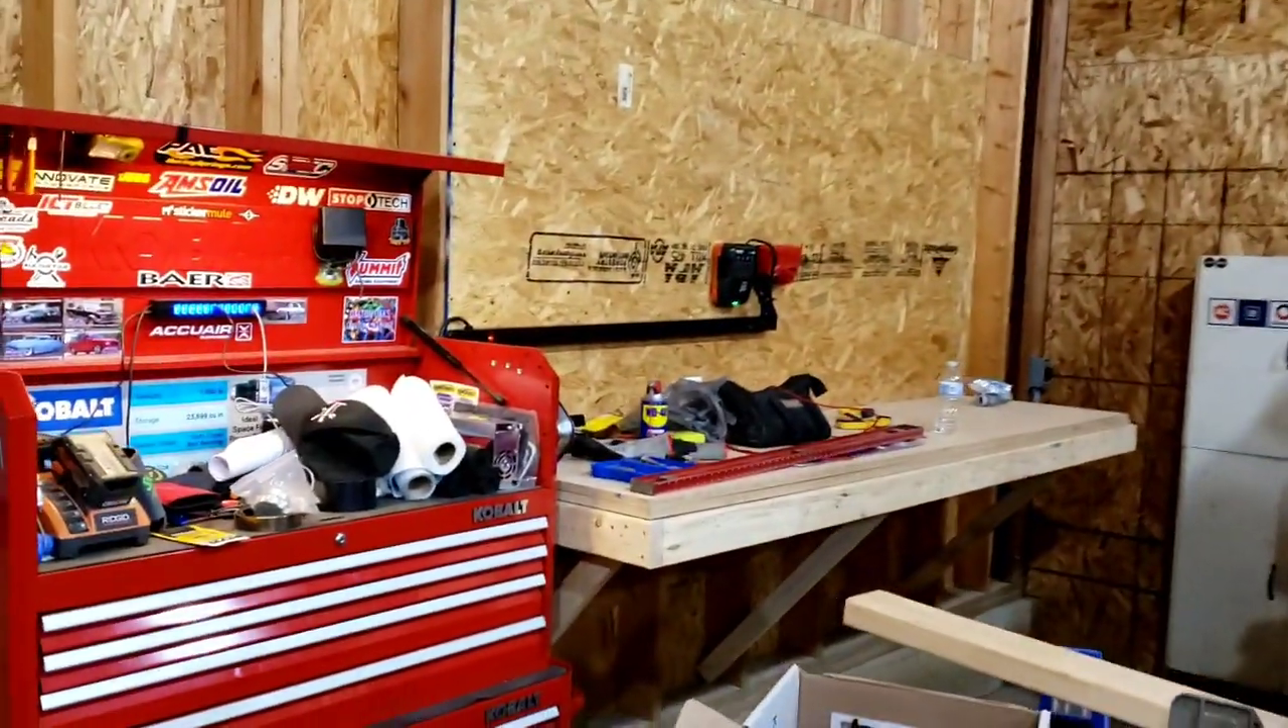Shelf is done toolbox is in place.